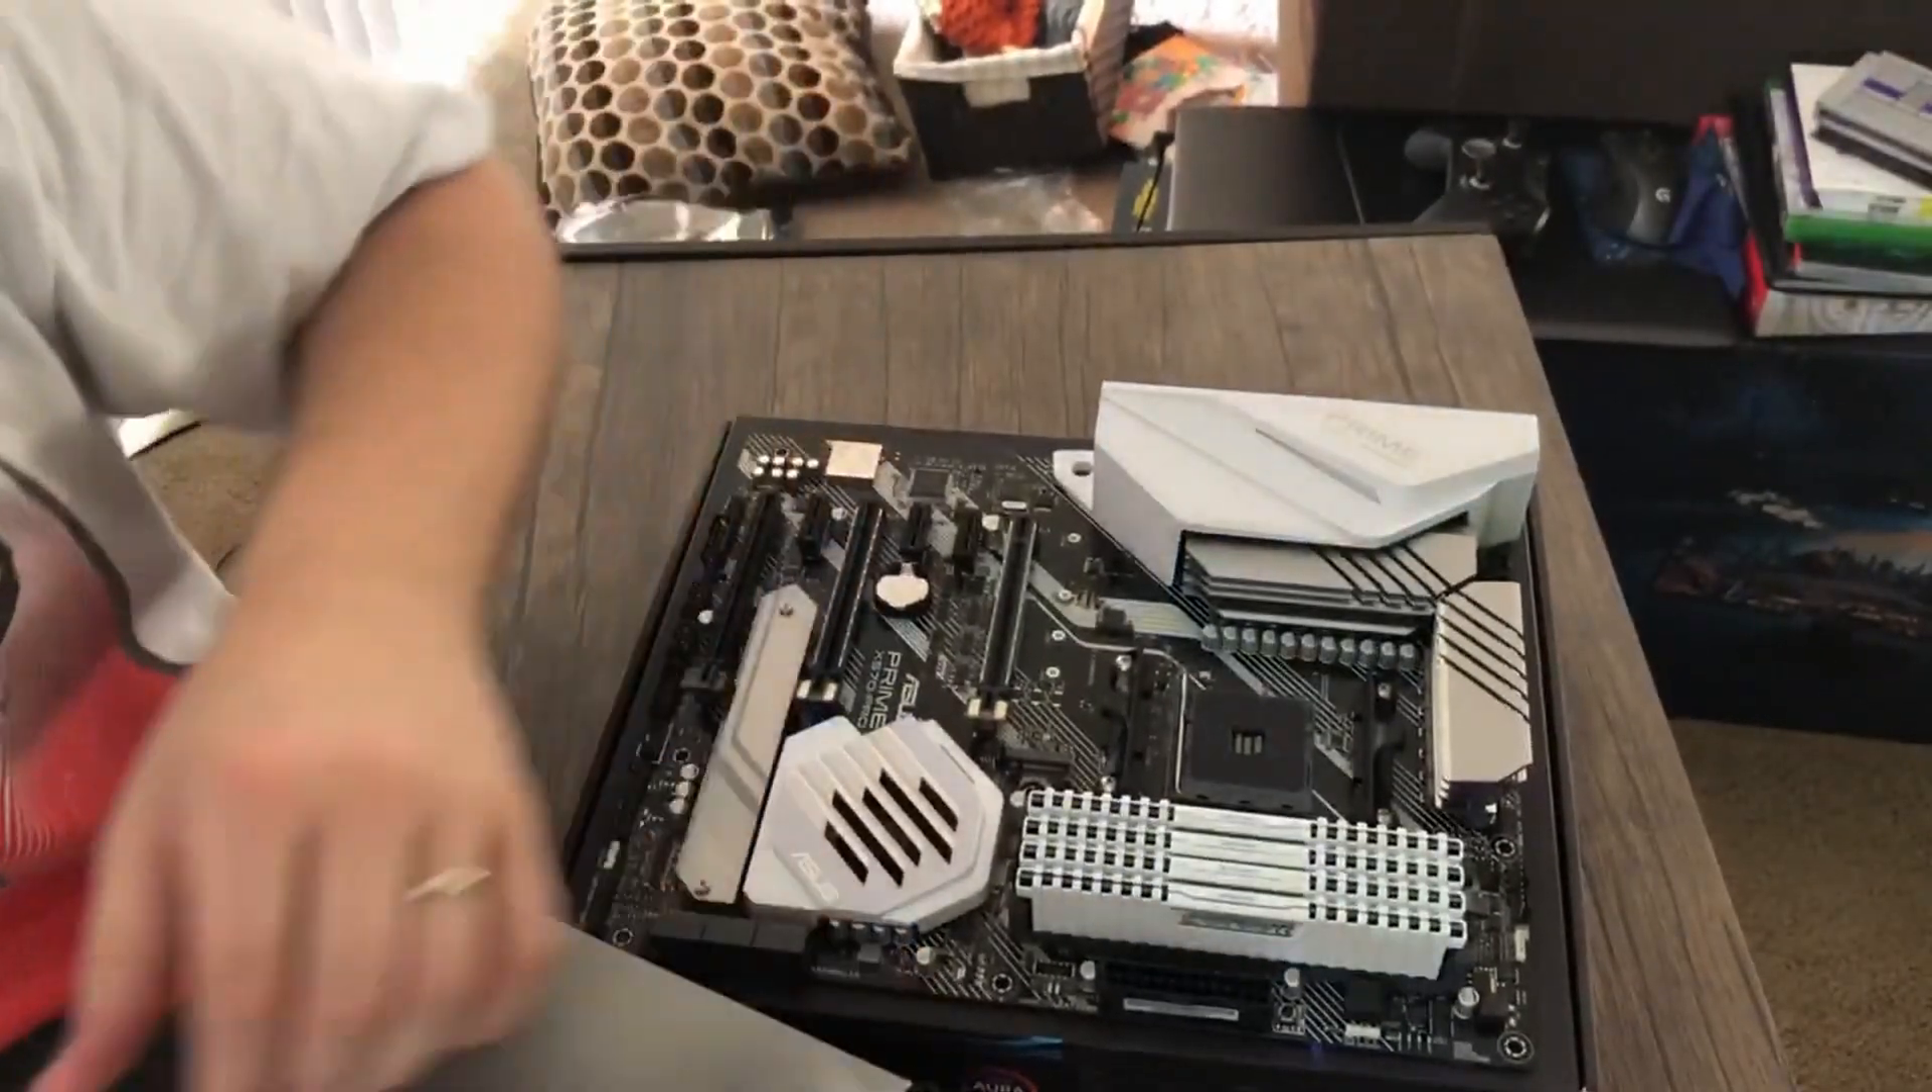All four RAM sticks are in.